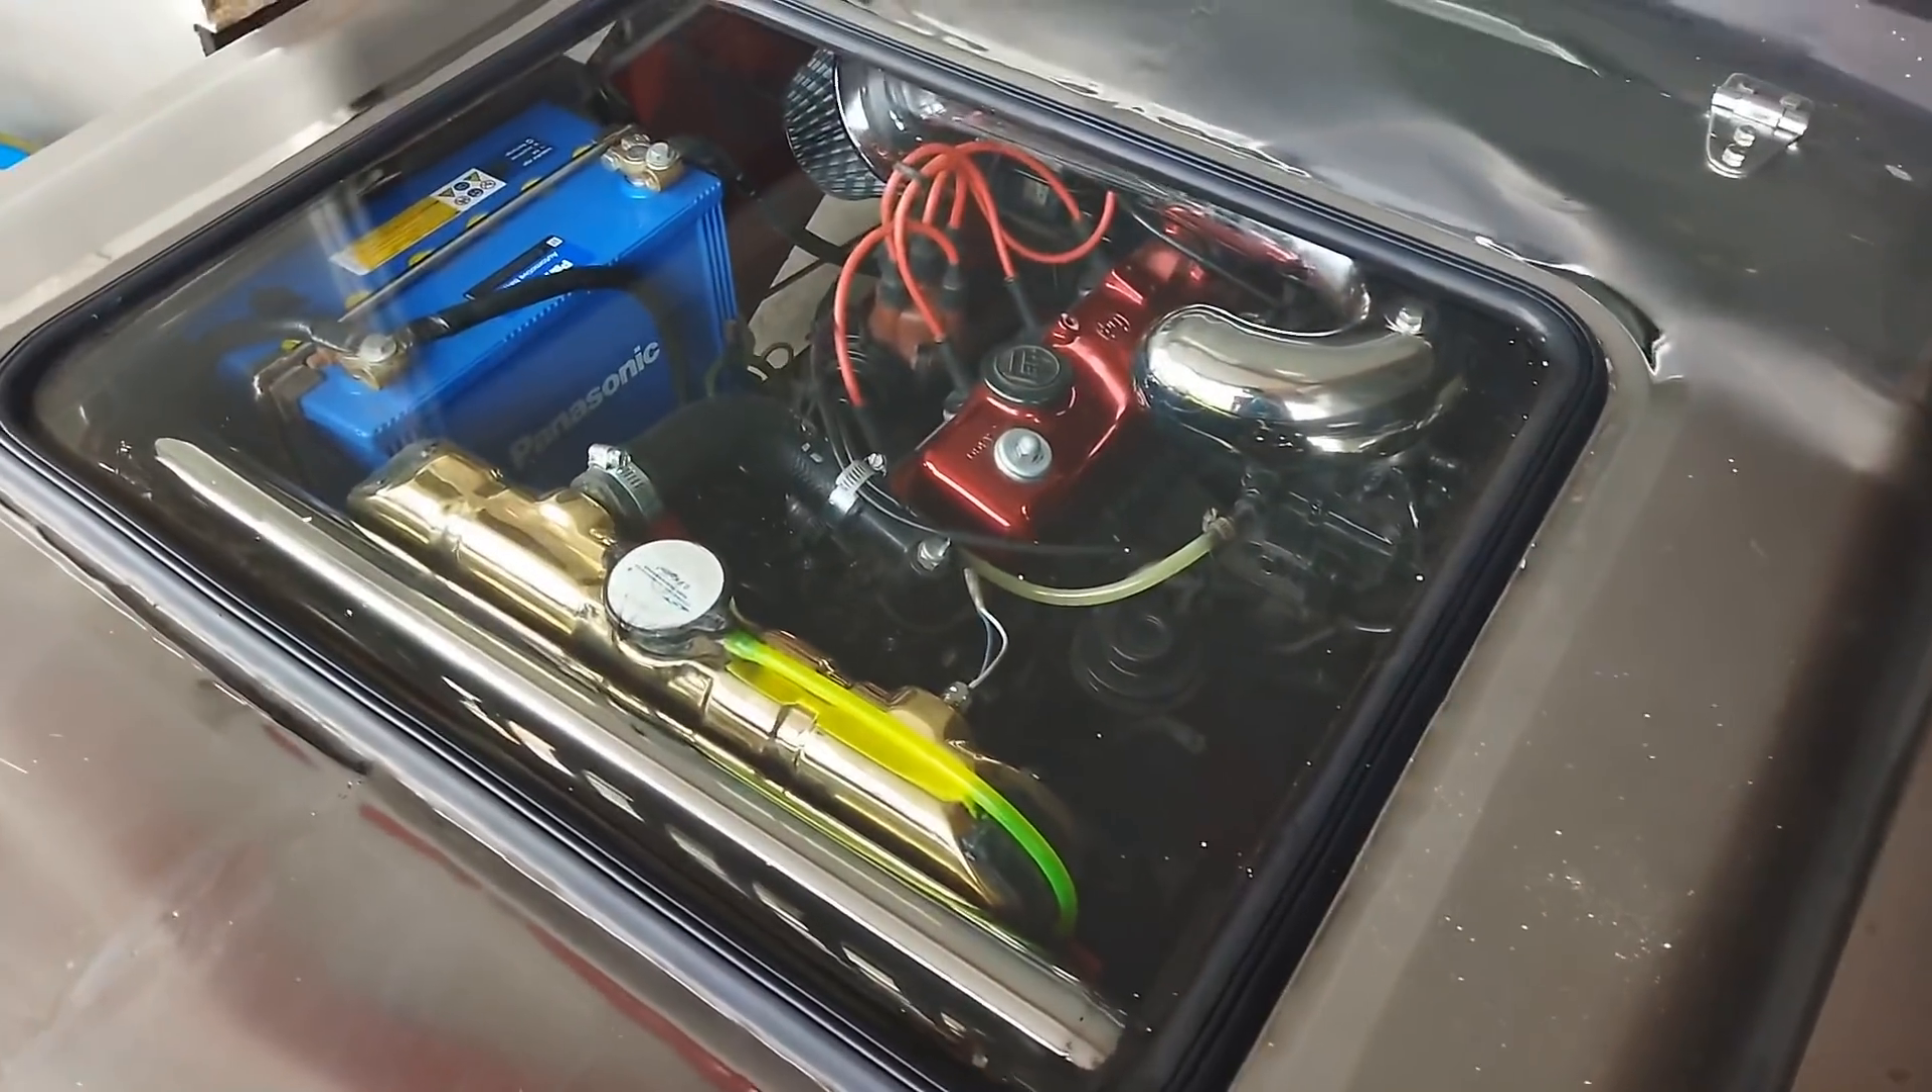So, ayan ito na. Nakabit na yung glass sa hood.